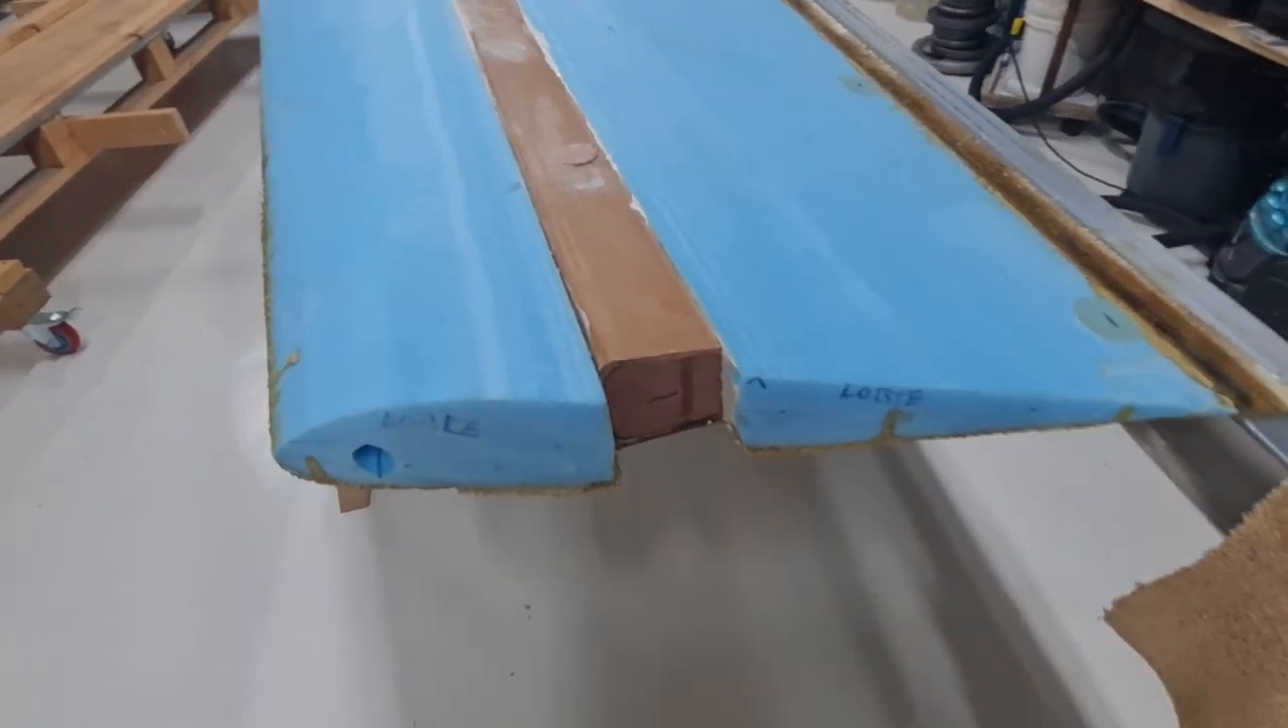The end here is just left bare or naked until we get the winglets on.